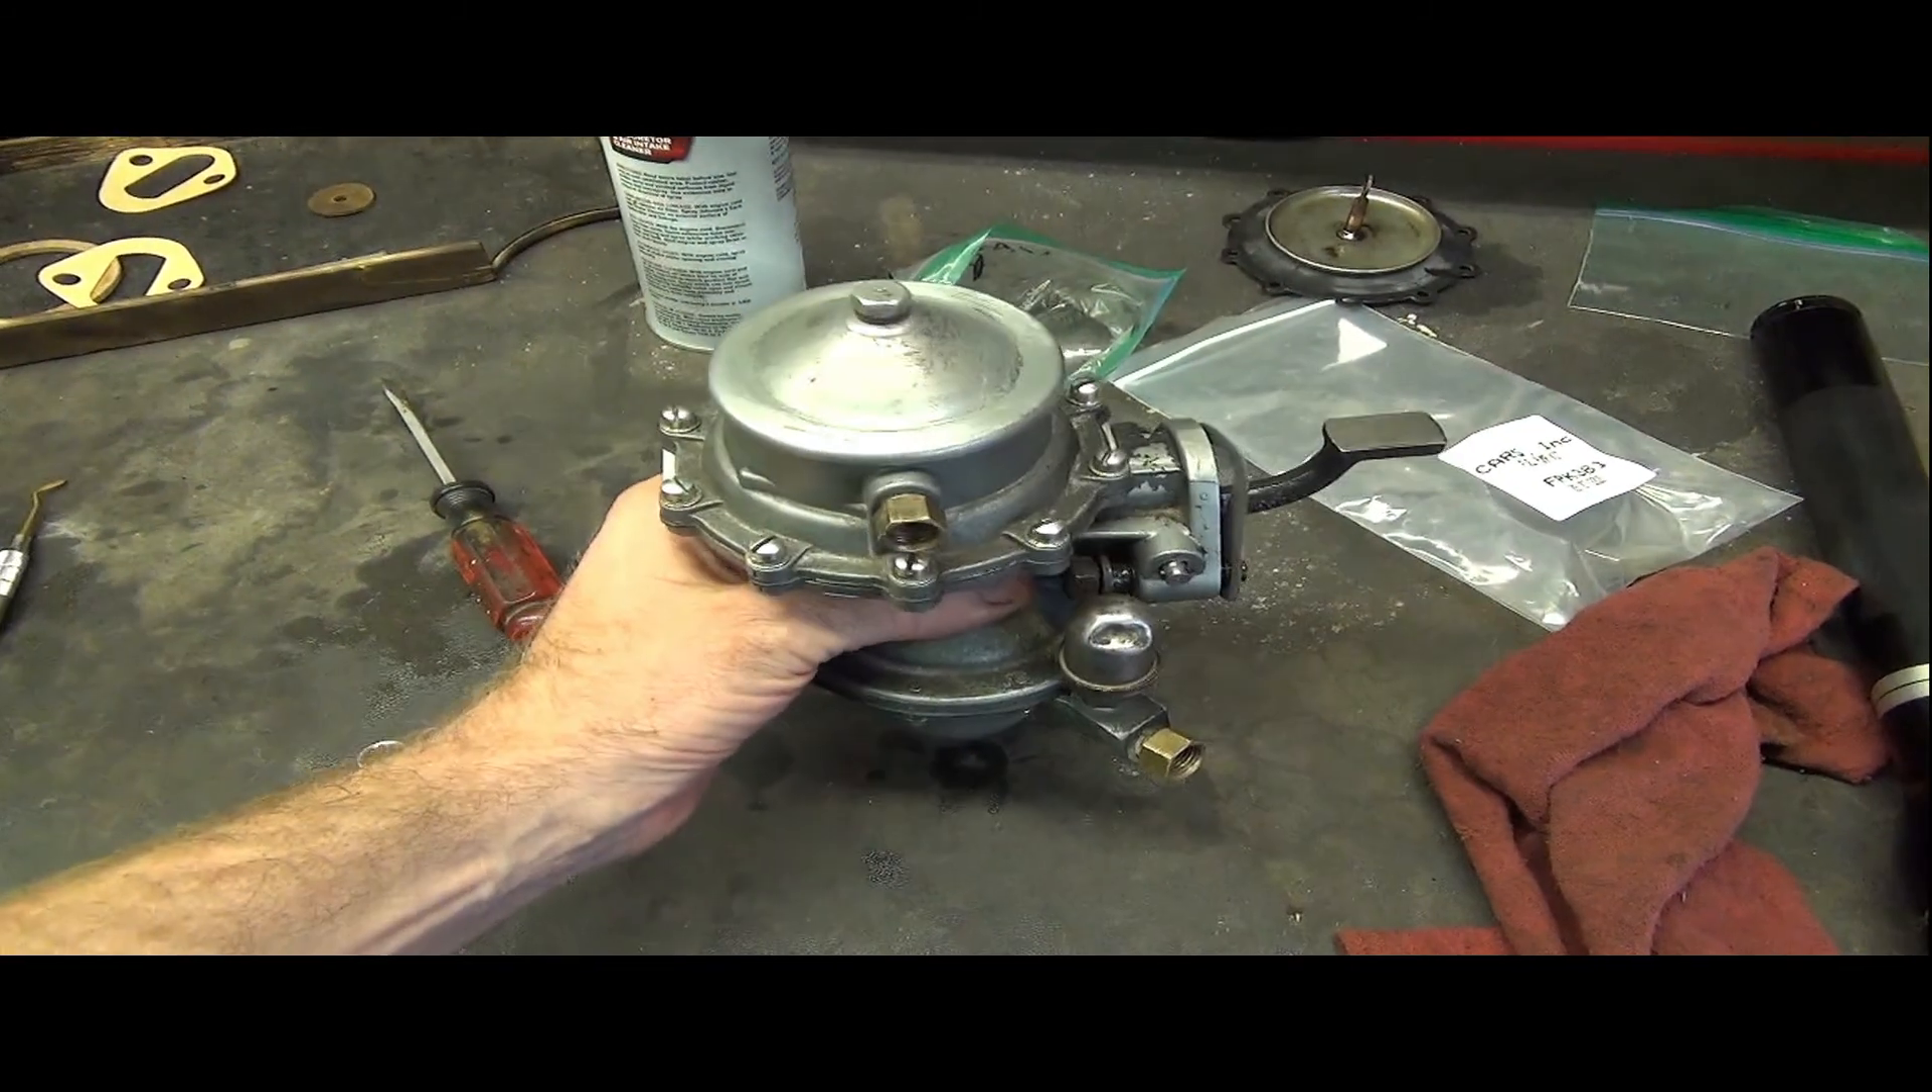All right here we have the reassembled unit with all the parts put back.